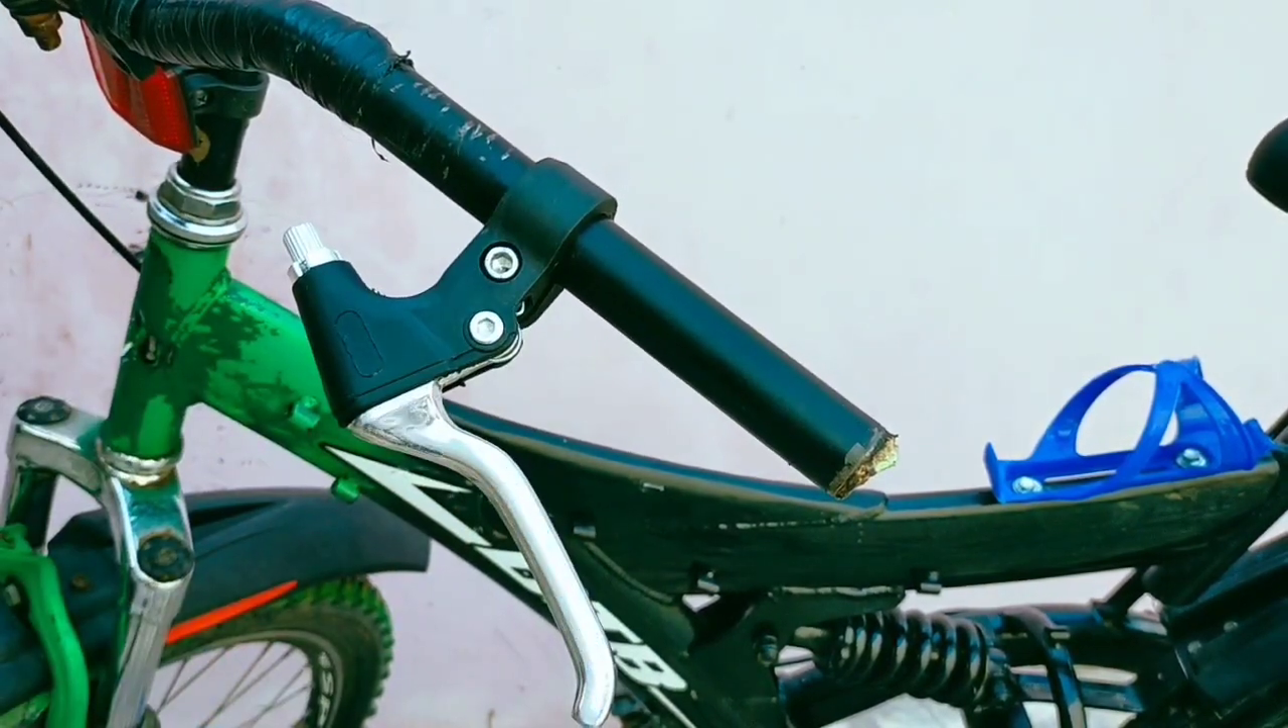यह देखो तो ऐसे नया लीवर अपना डल गया है।